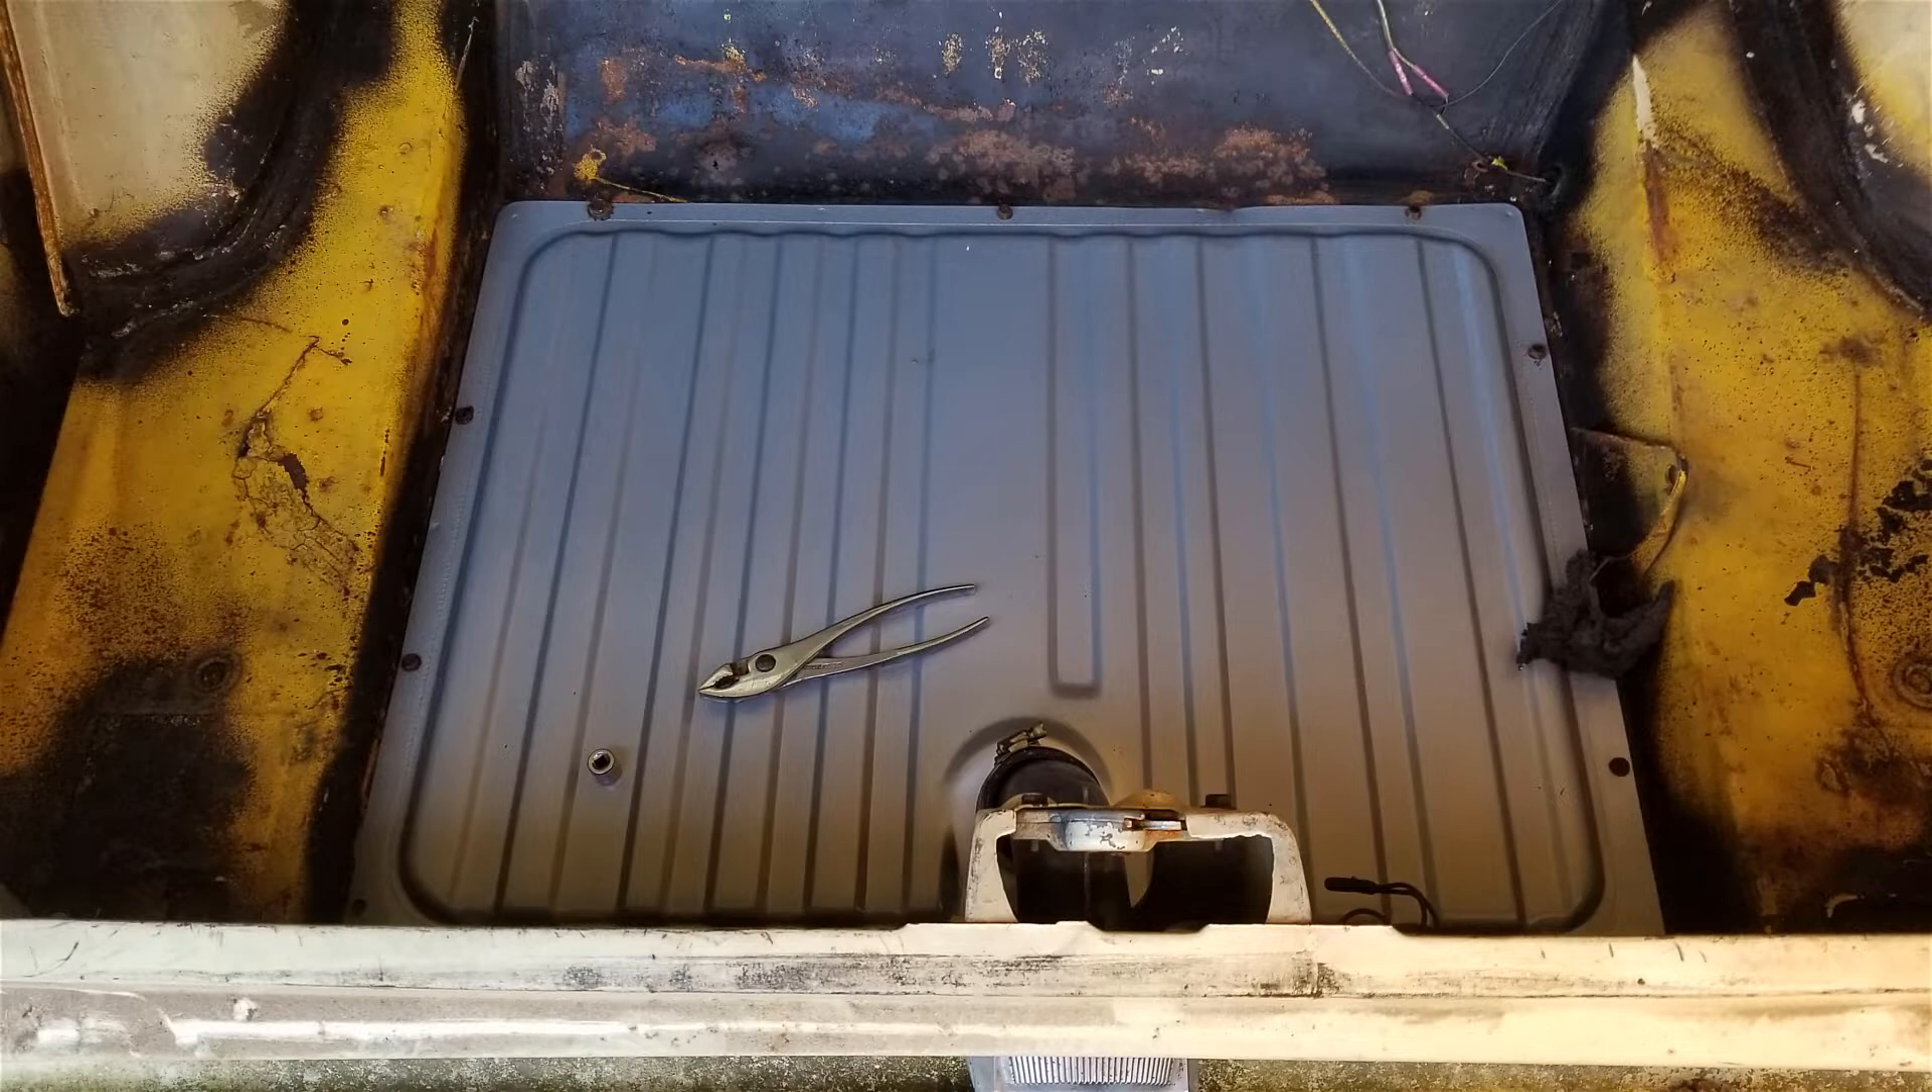Okay, so we got our new gas tank installed in the back.